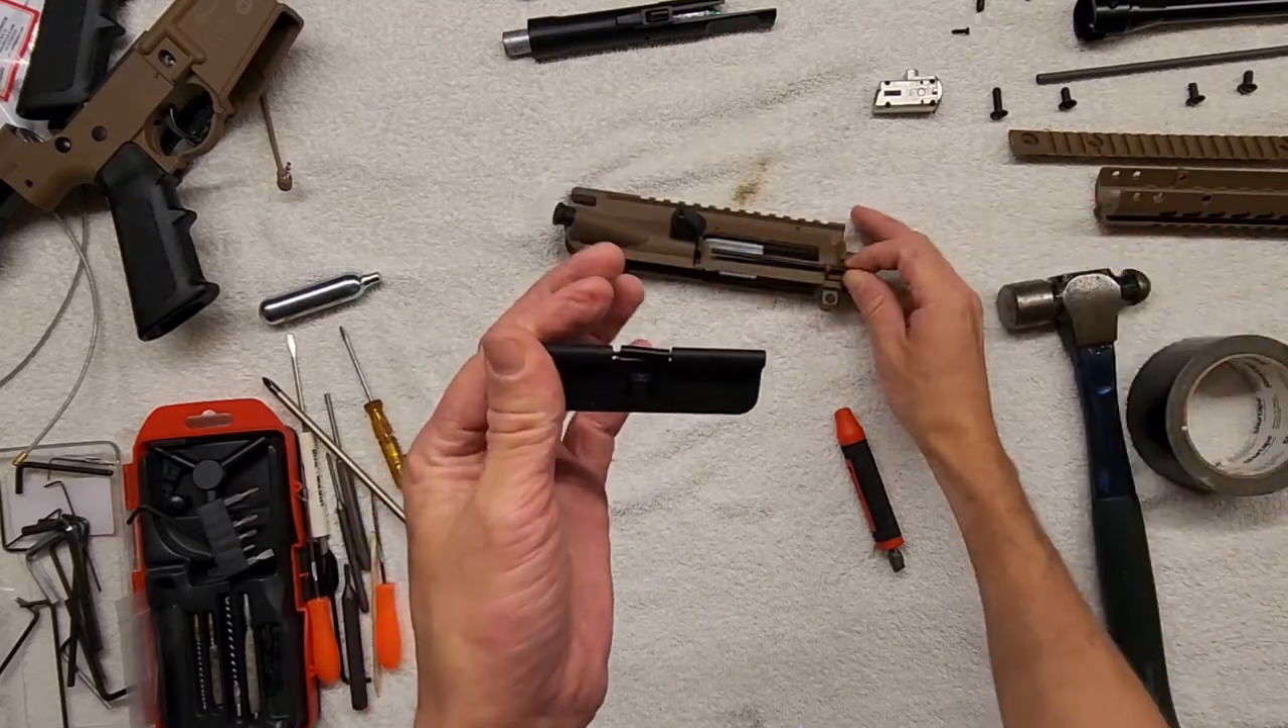All right so we got our dust cover removed.